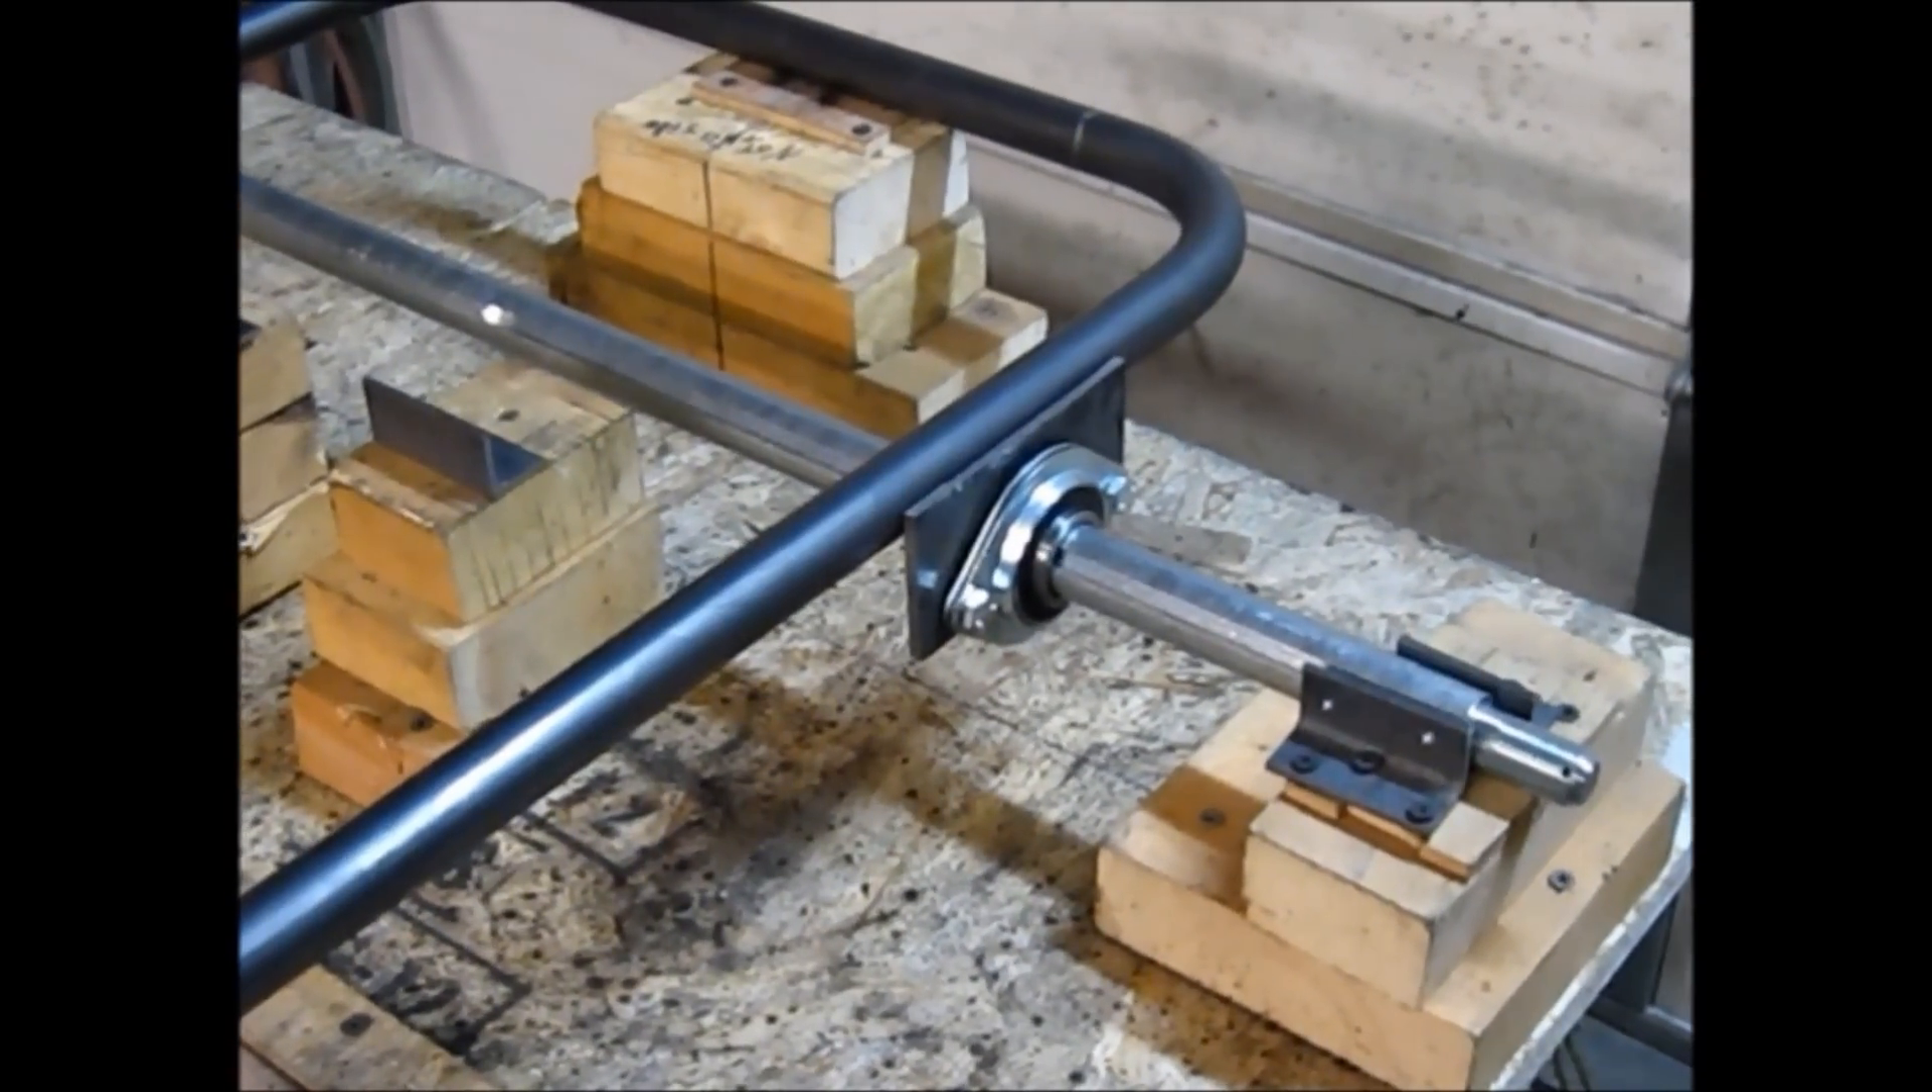I just slid an axle in there with the hanger and the bearing in place so you can see how that goes together.